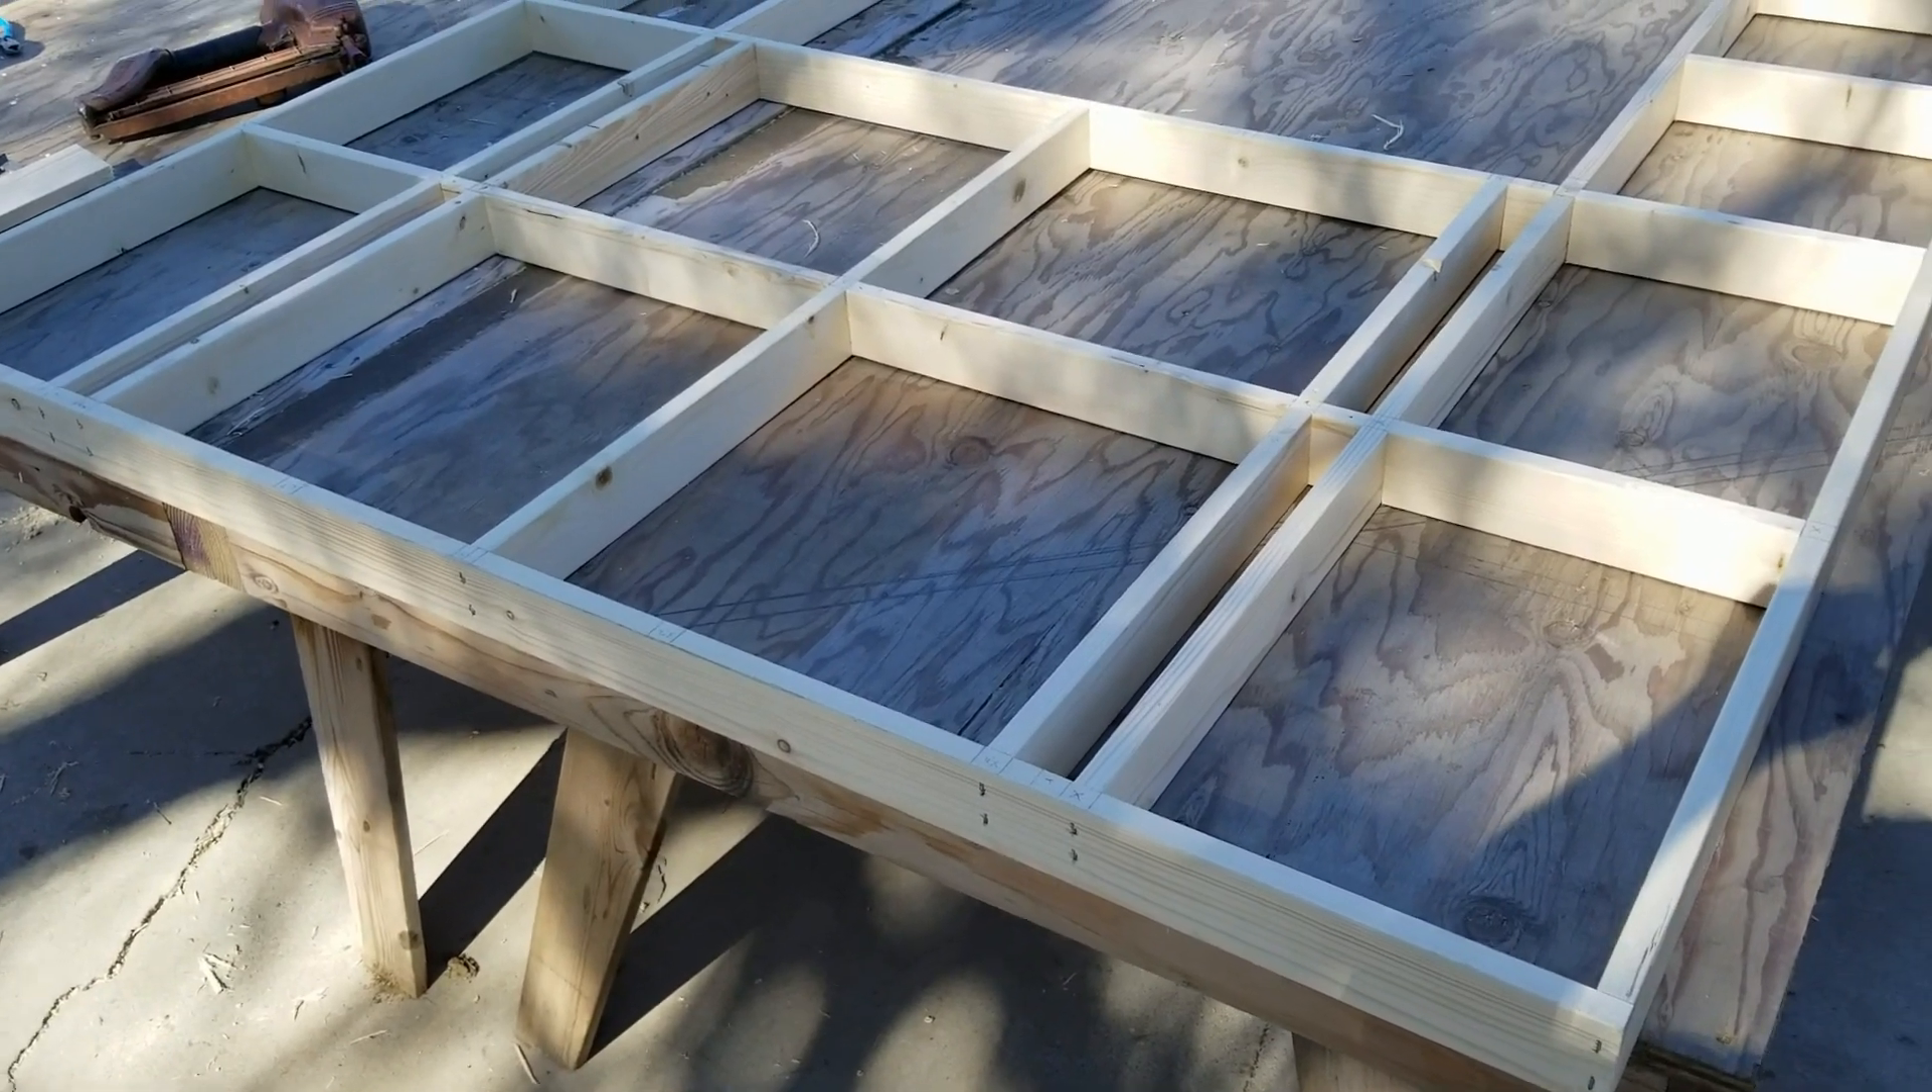I have my vertical studs at two foot centers for the plywood to attach to.